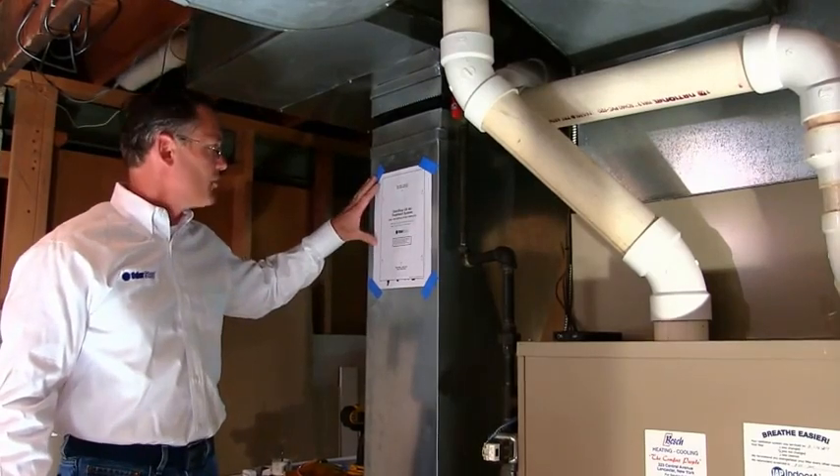Now, as you can see, I've already taken out the template, which is in the back of the owner's manual, and I've taped it on where I want it to be.